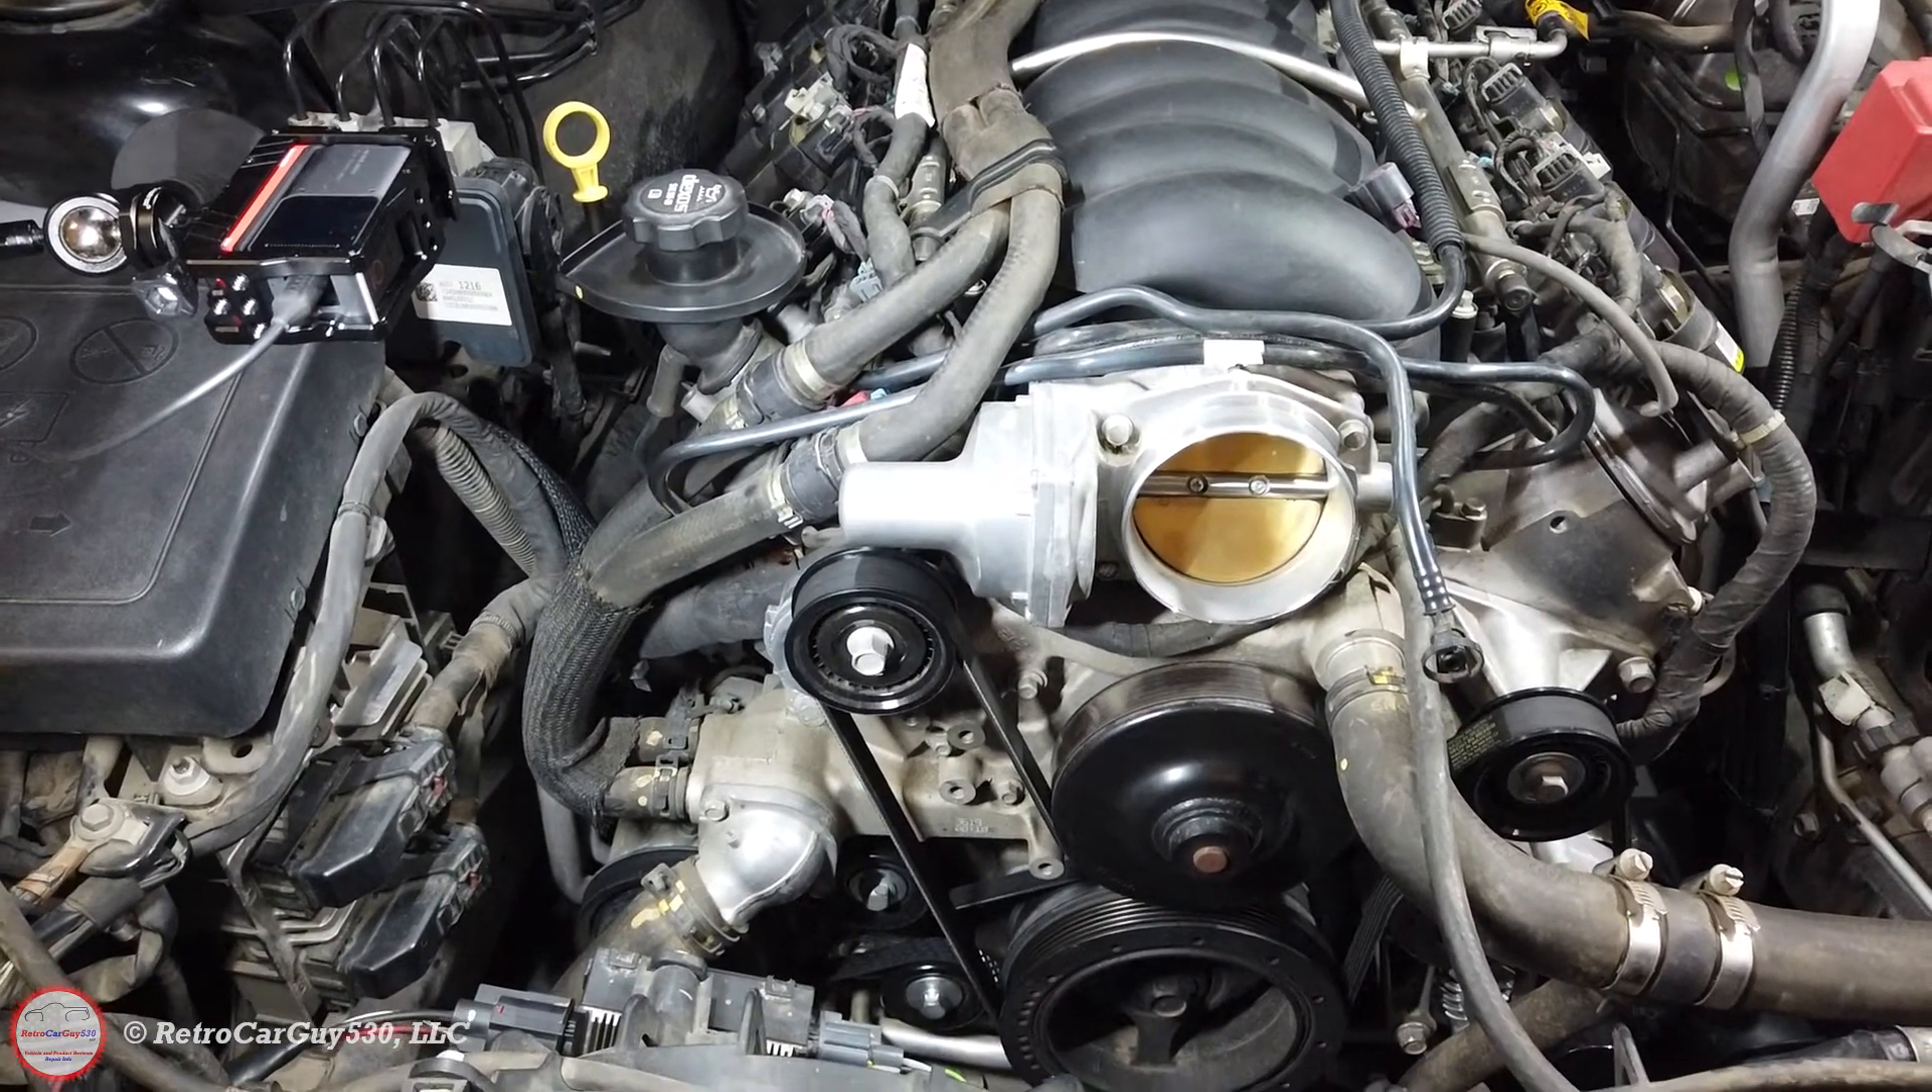I've already taken the air intake plastic pieces out of the way to give a little more visibility here.